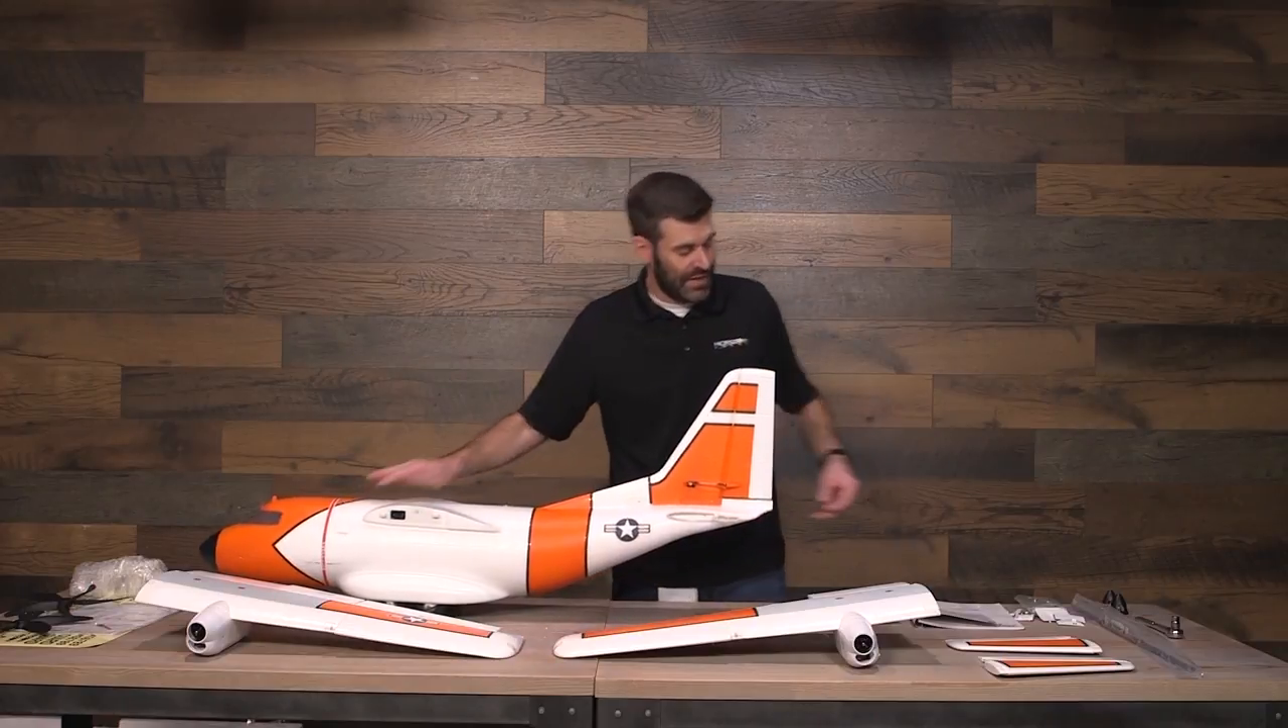So as you guys can see, that's it, vertical fin is already installed.